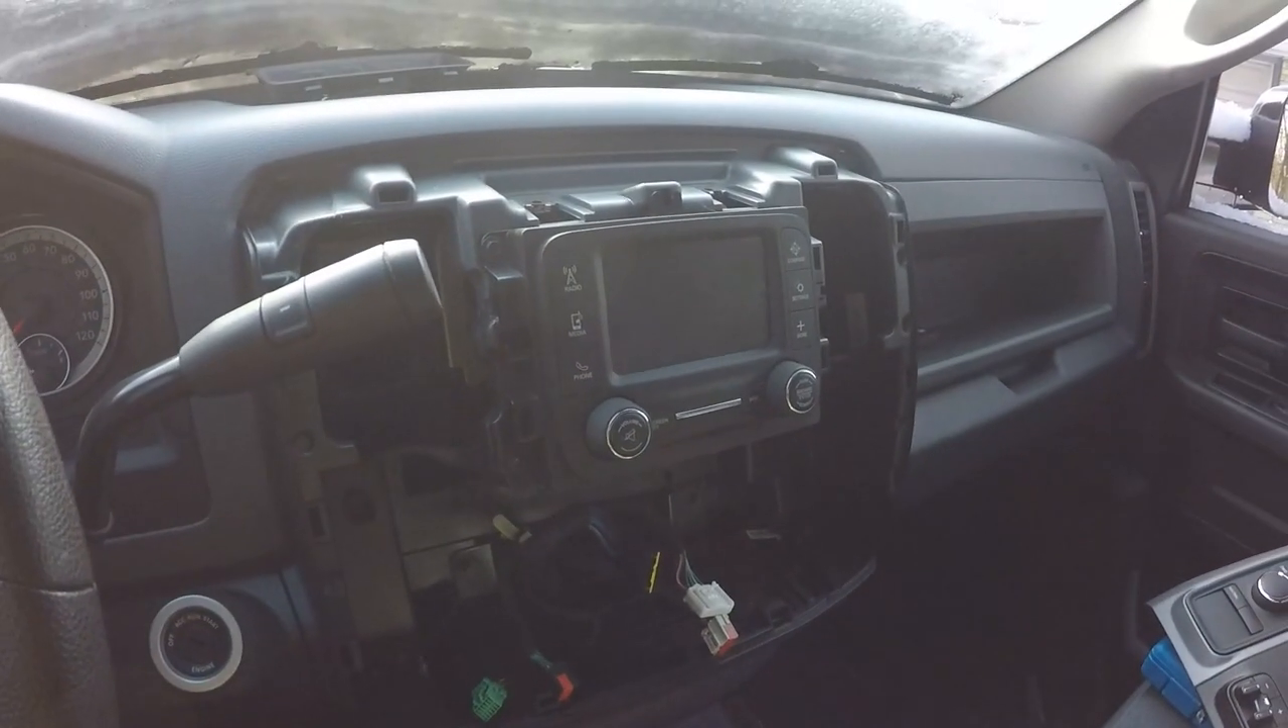Just got the bezel off the radio.